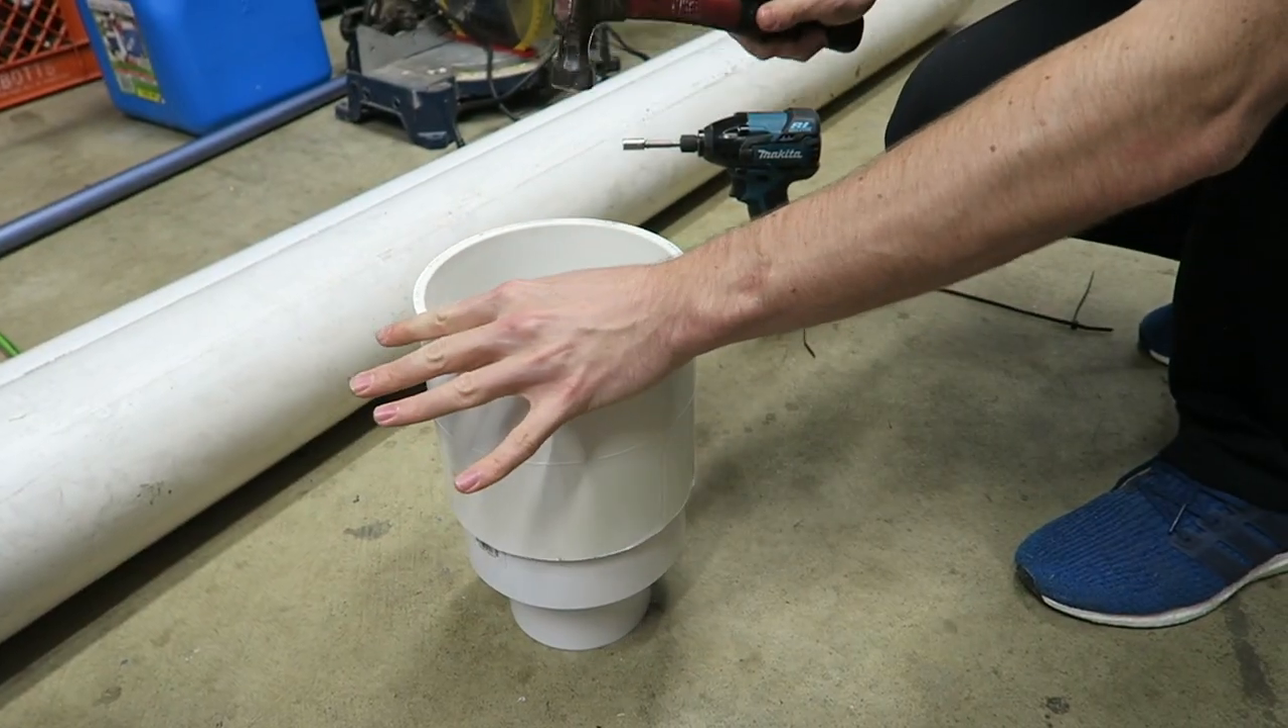Good news! We got the adapter into the six-inch coupler.